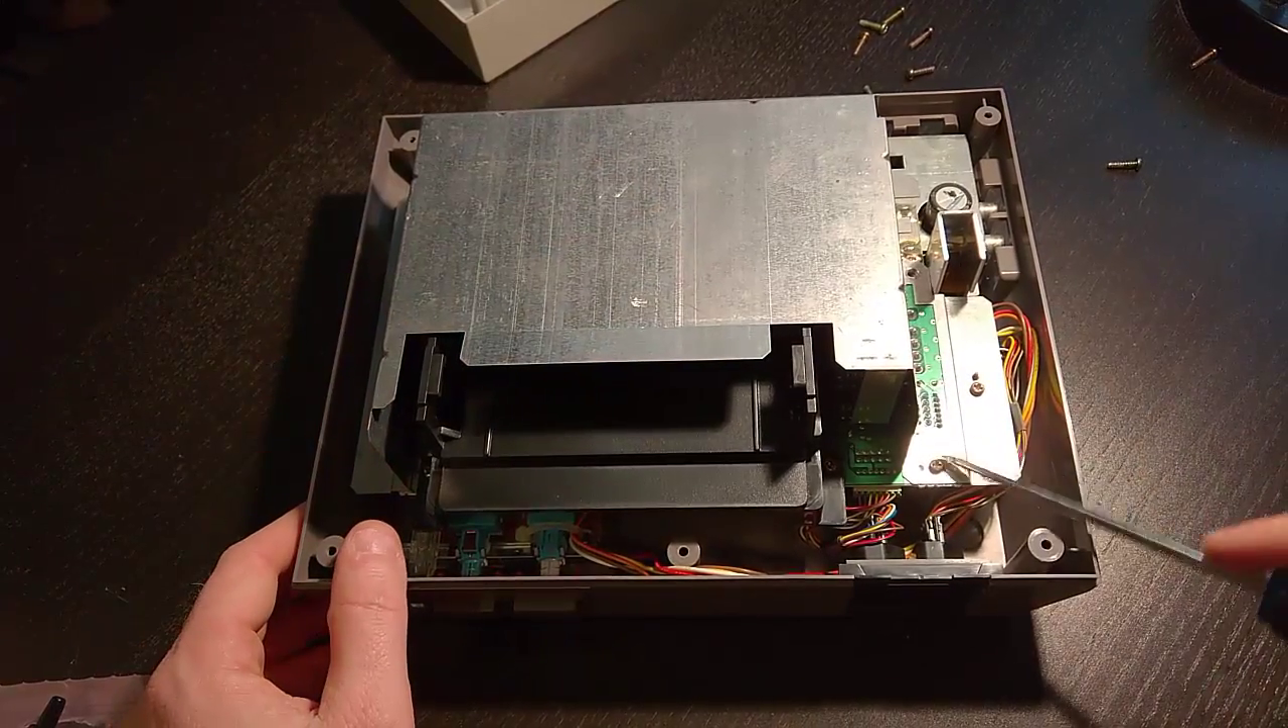We've got the RF shield back on. It's nice and tight.